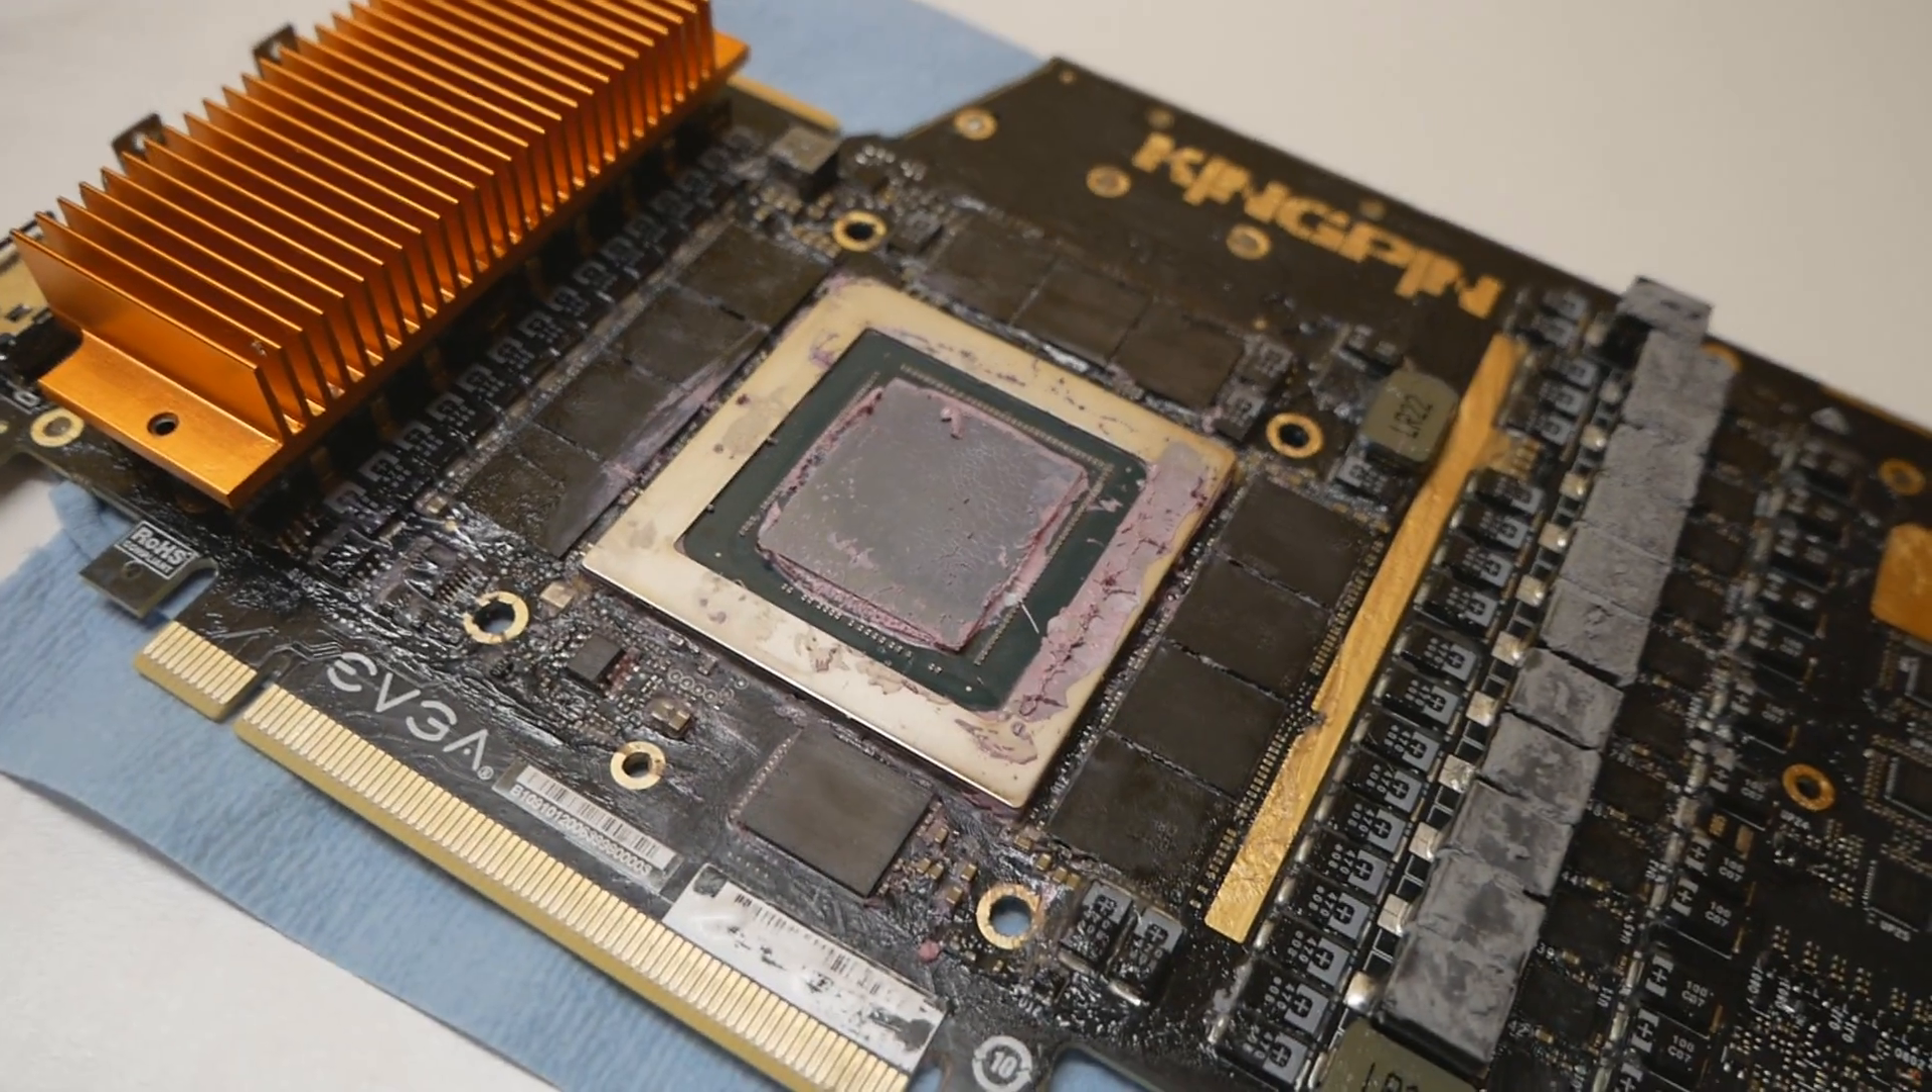I installed this heatsink over here so that it adds some balance on the graphics card.